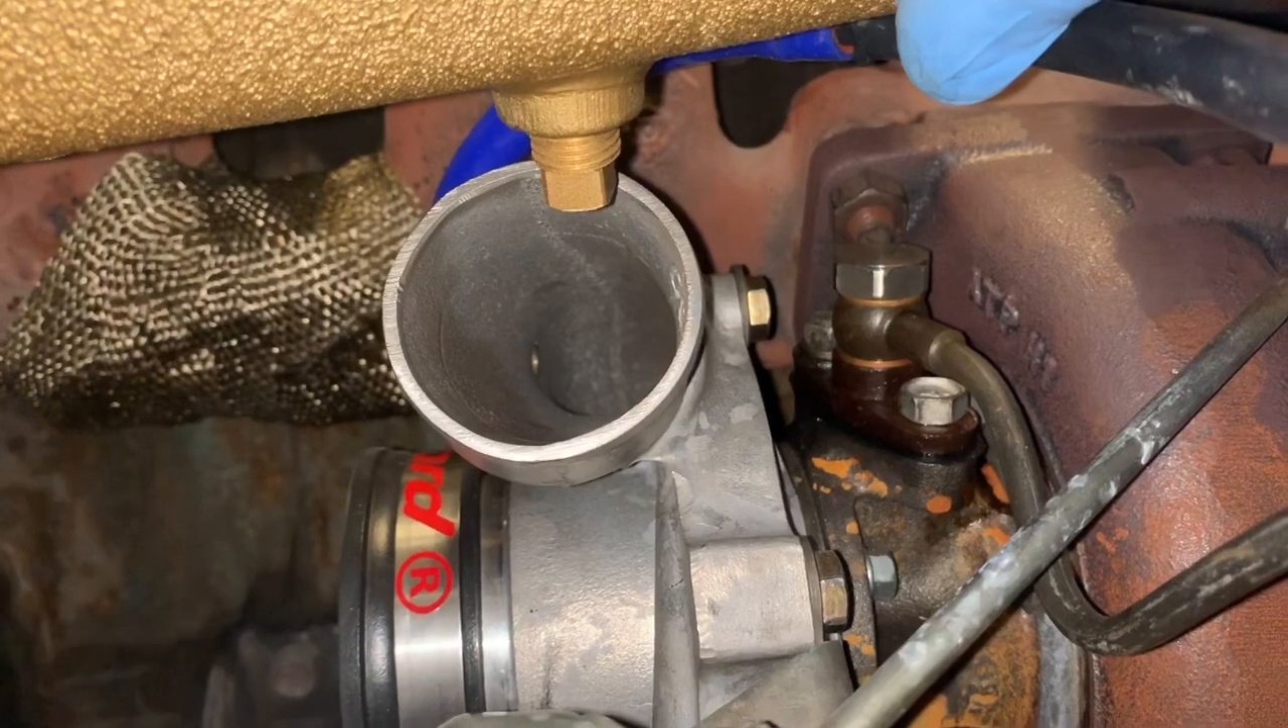As you can clearly see even when this thing's totally bolted flush that thing is way getting in the way of the outlet of our turbocharger.